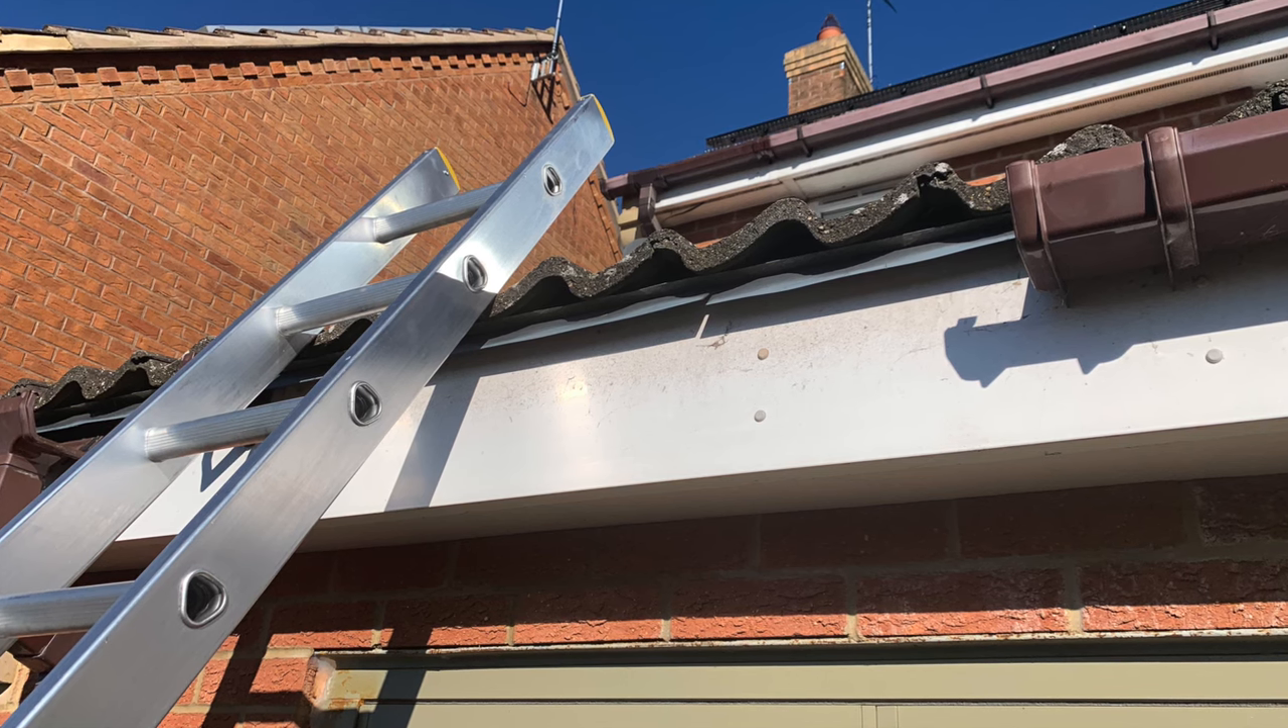So I removed the guttering so I could get a good secure ladder position on the roof.